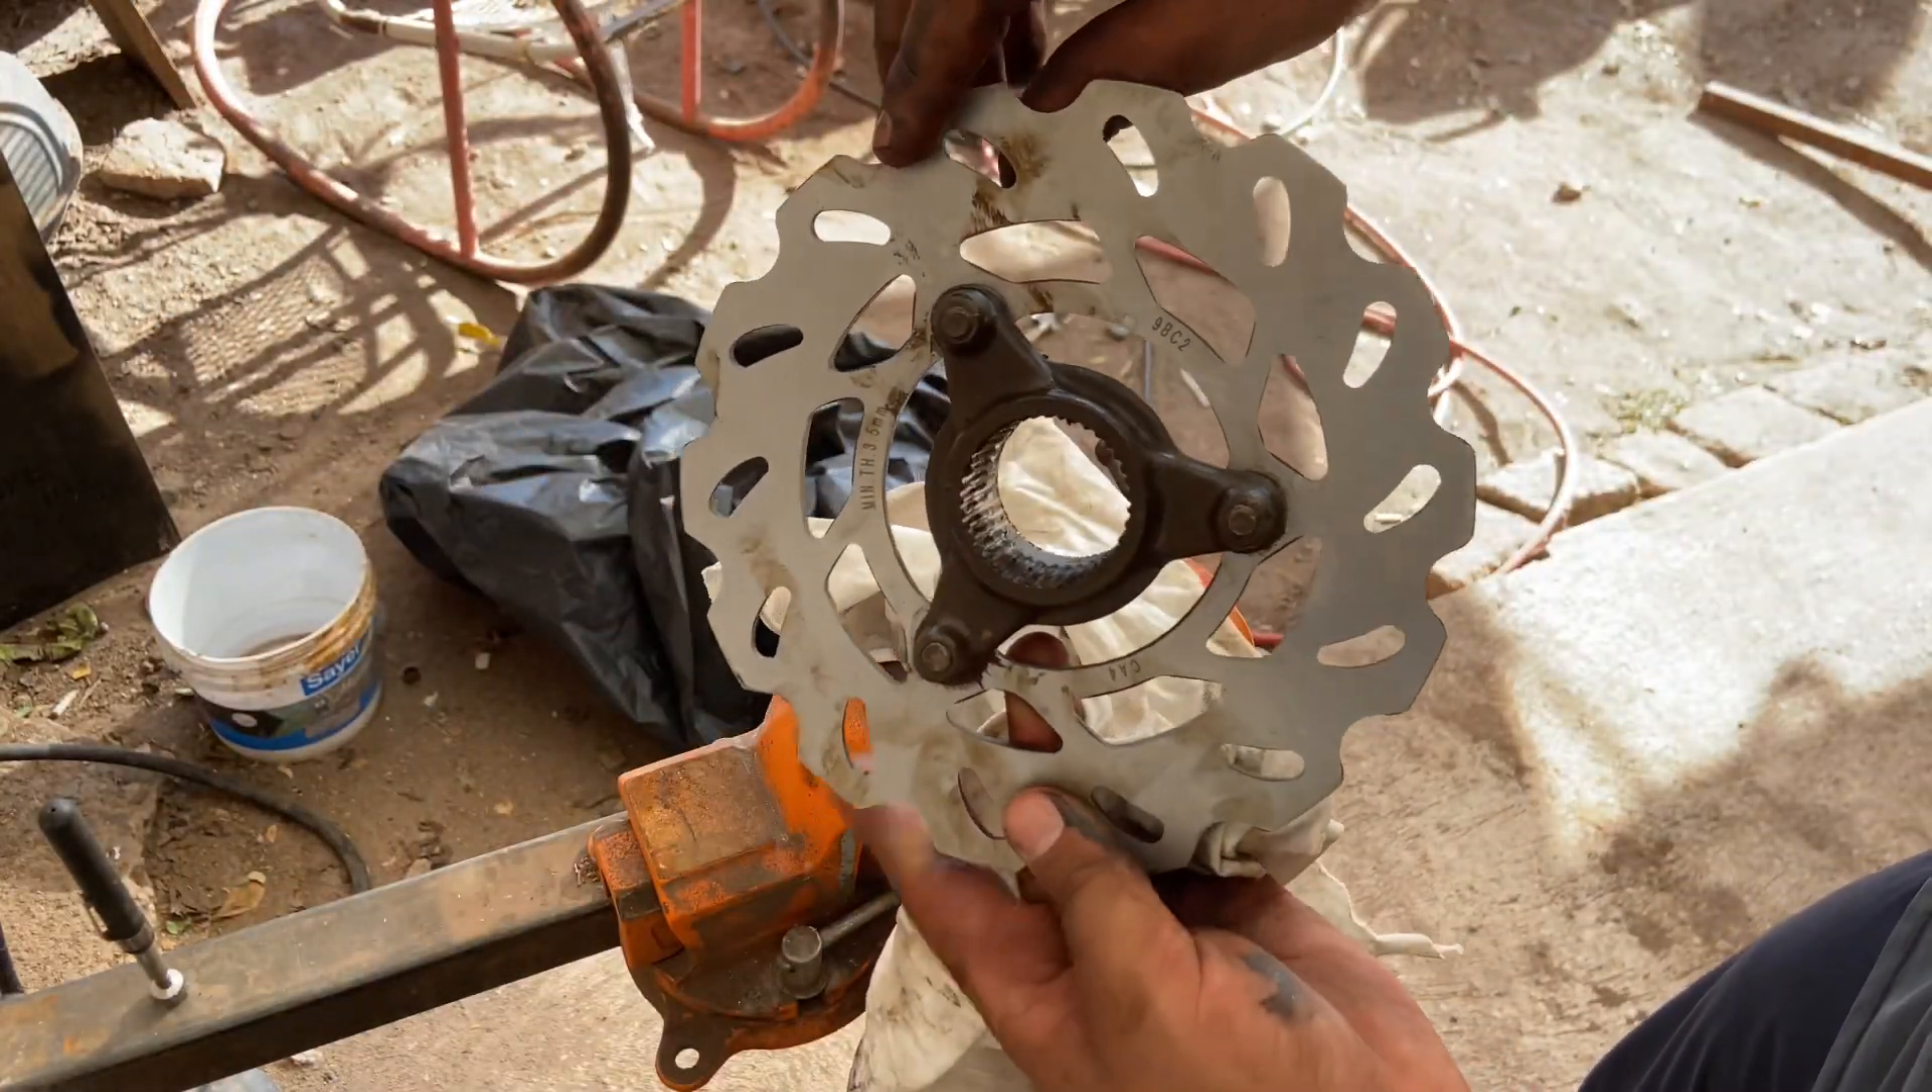Aquí ya está lo que es el disco pegado en la base.